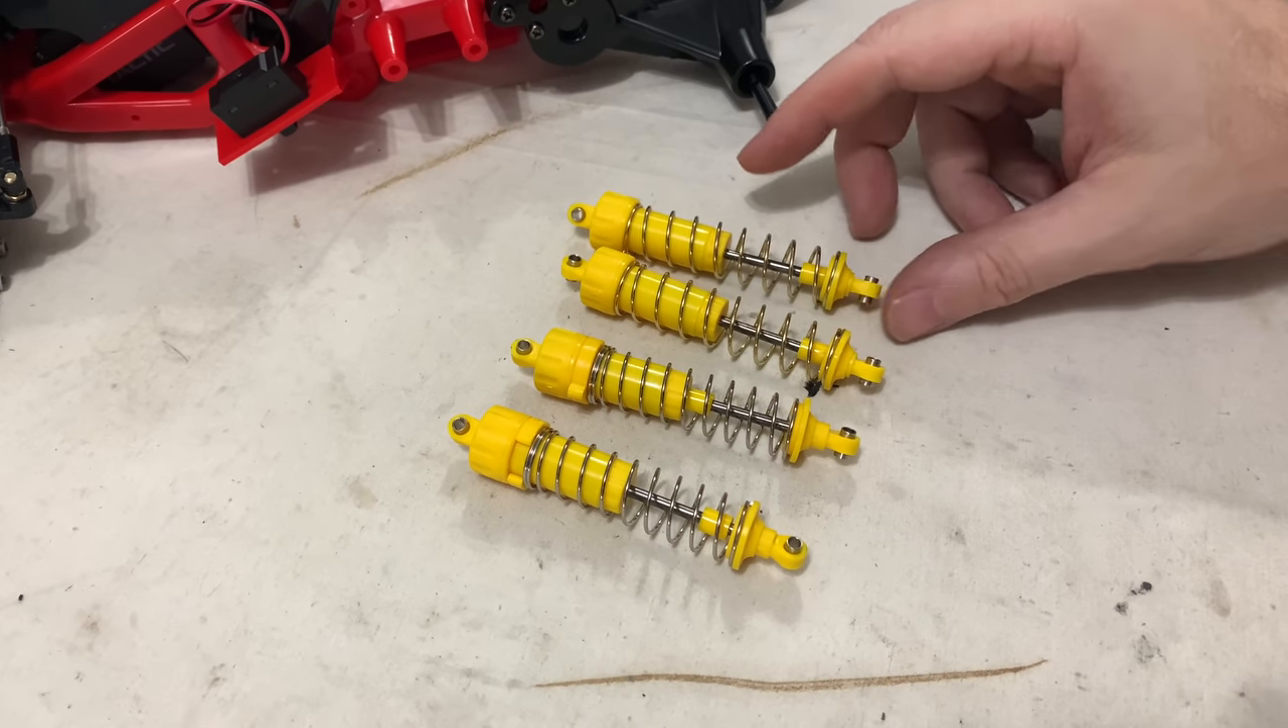That's the shocks made. So the rears have the longer gold springs.